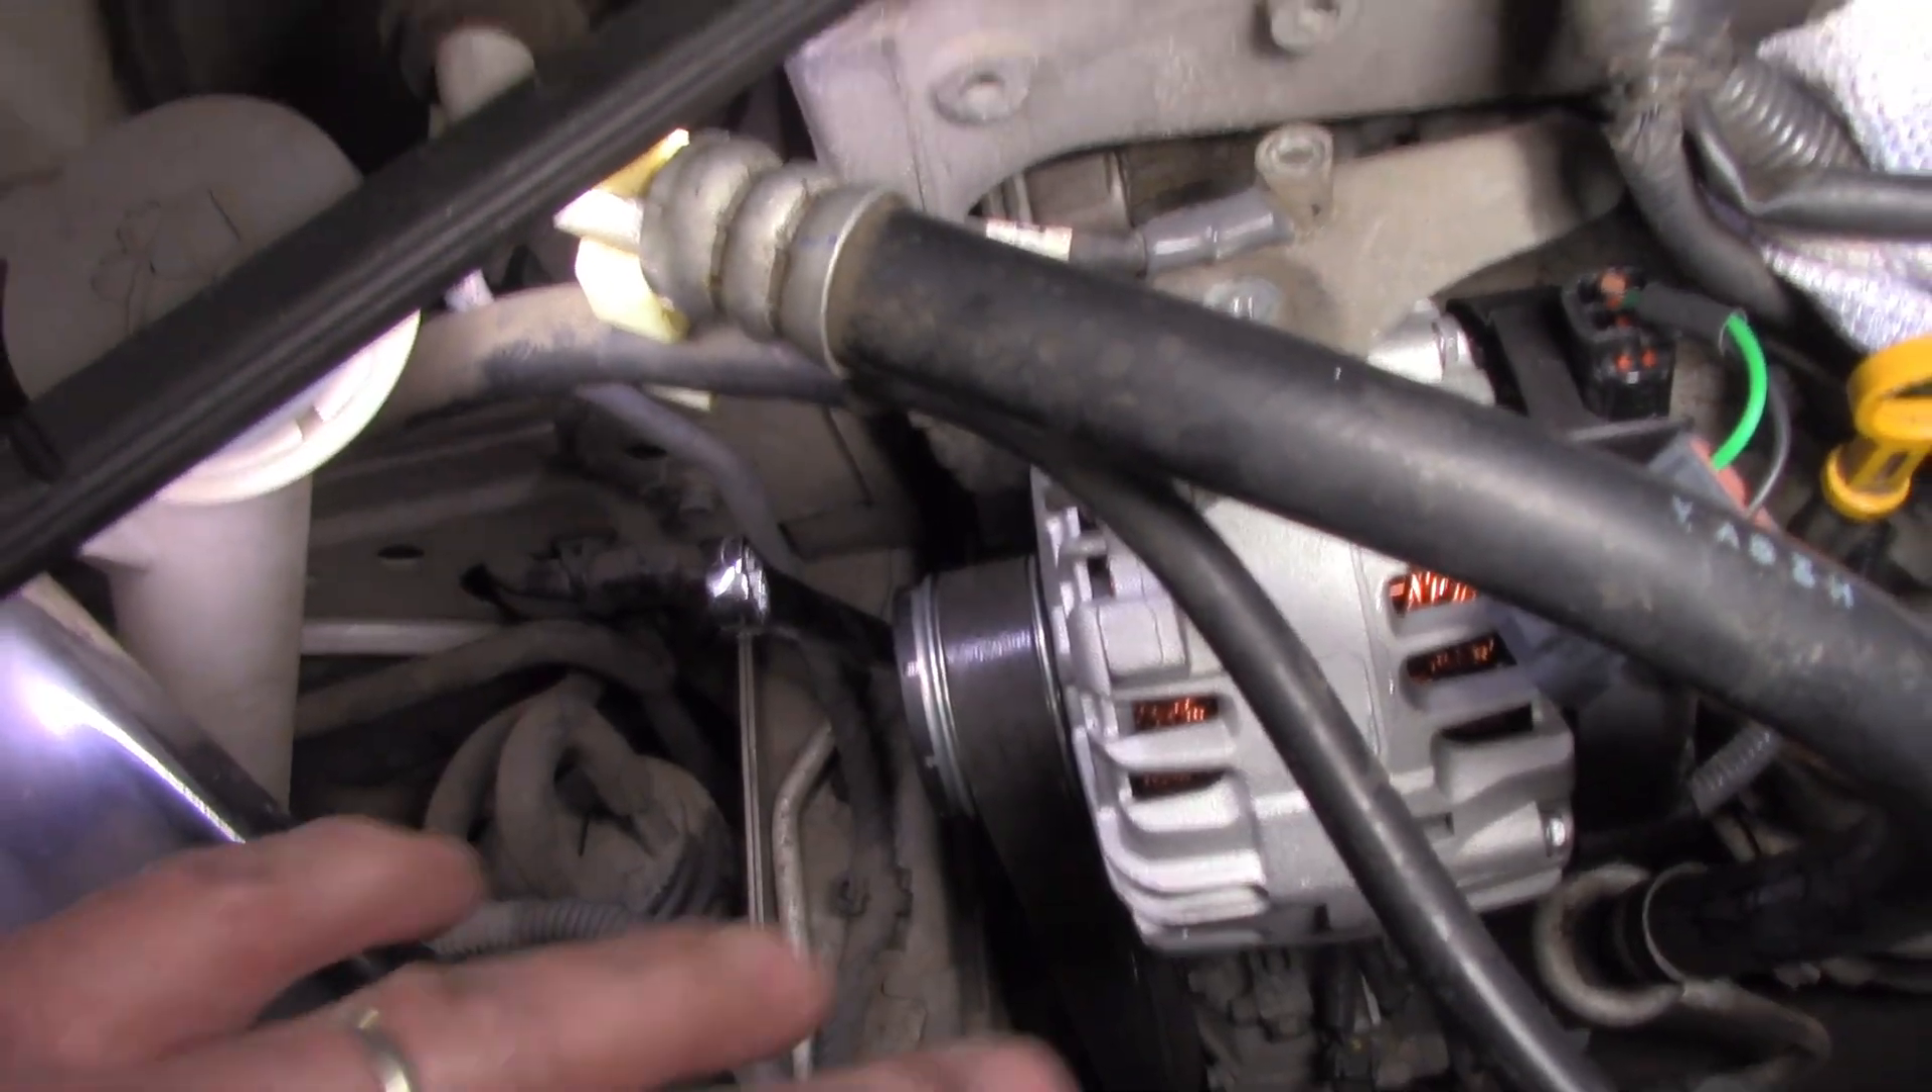I didn't lose any of the belt off any of the pulleys so I was pretty happy with that result and the alternator's in place.